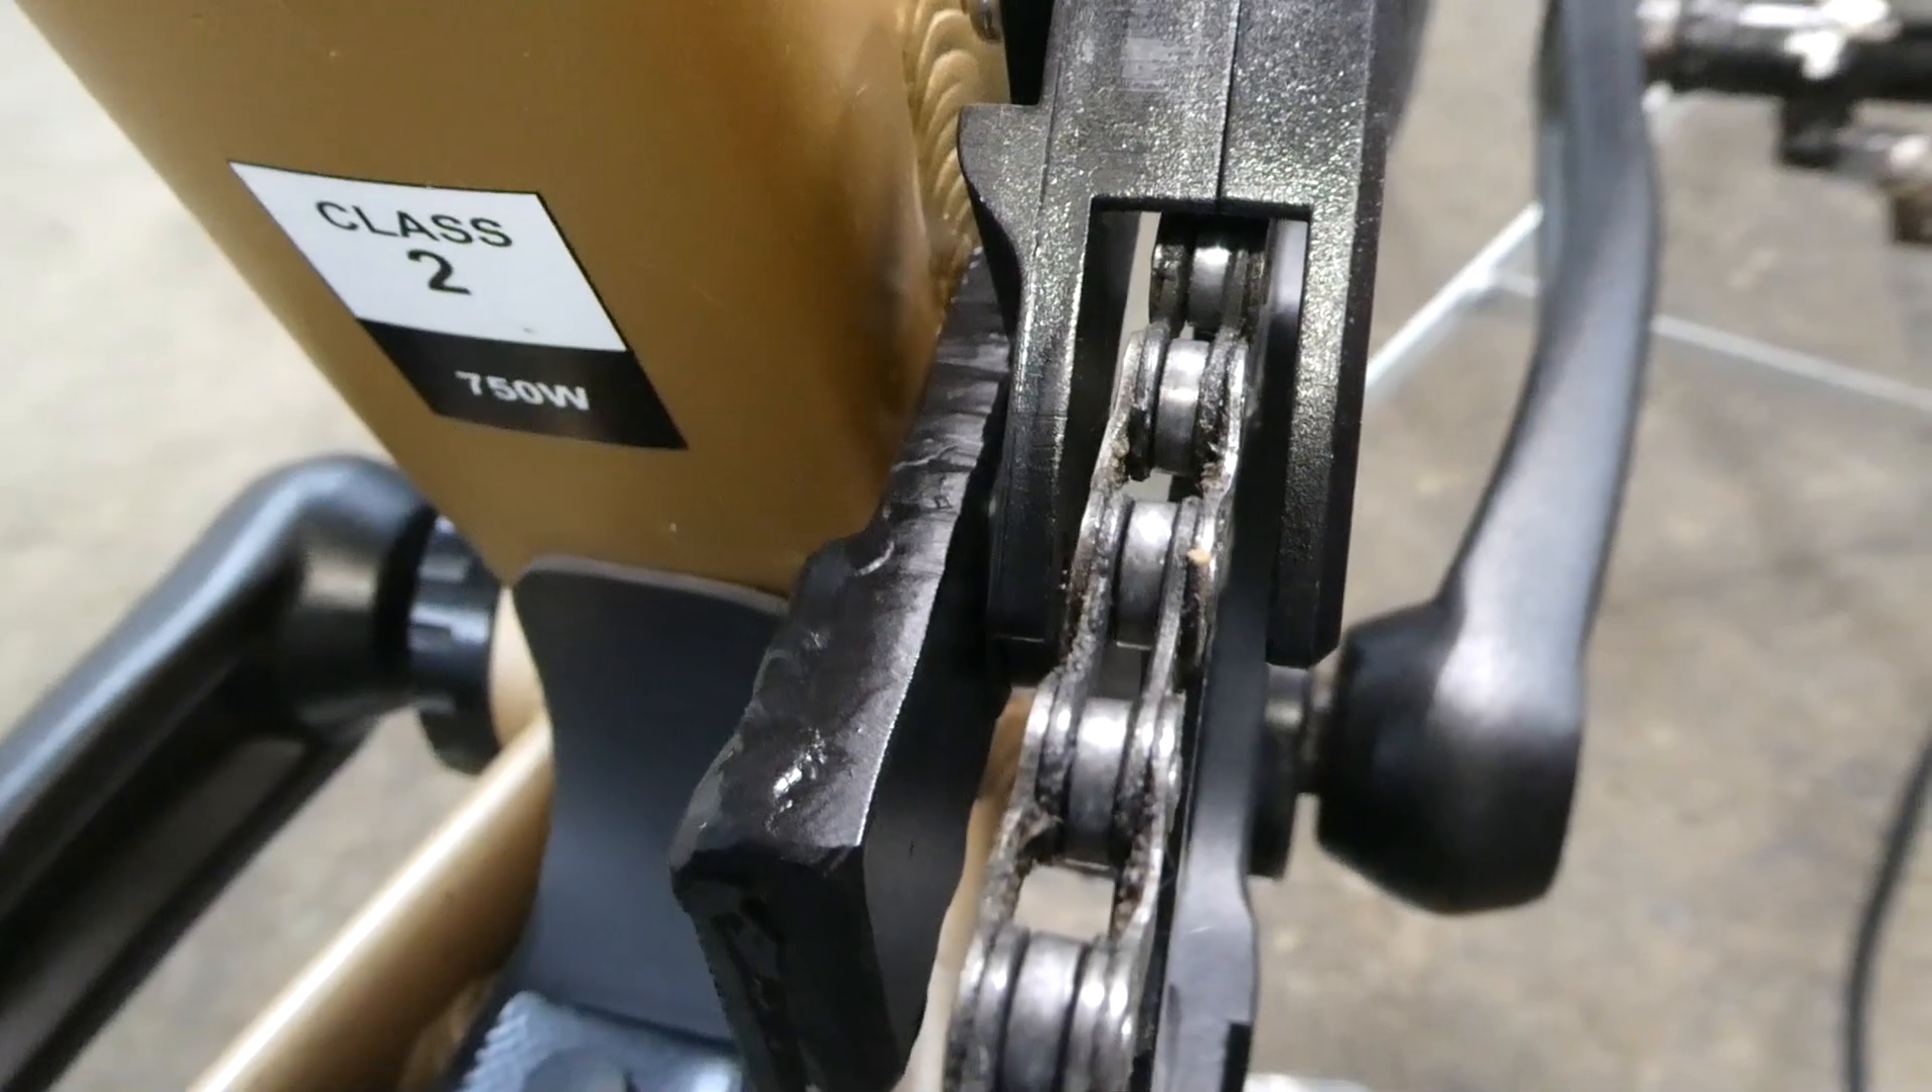And if you look right there you can see that the chain is still right in the middle of the guide.